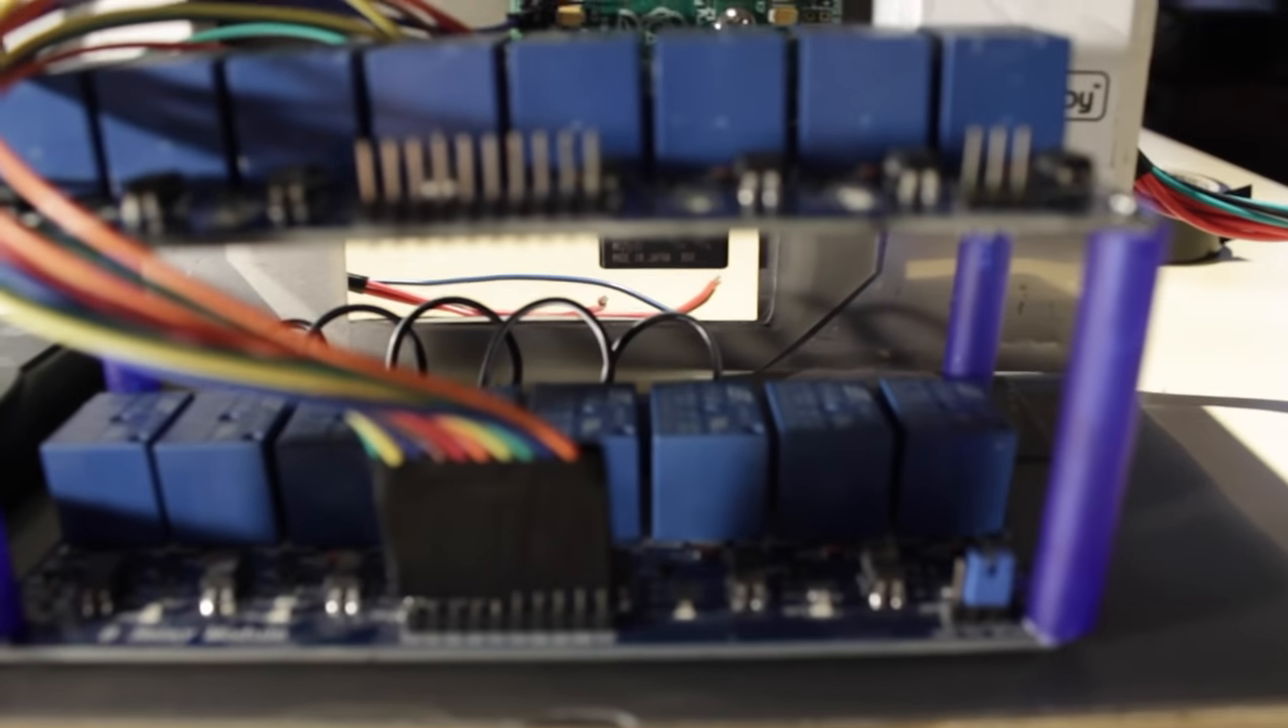Here we have the two relay cards all stacked nicely on top of each other.